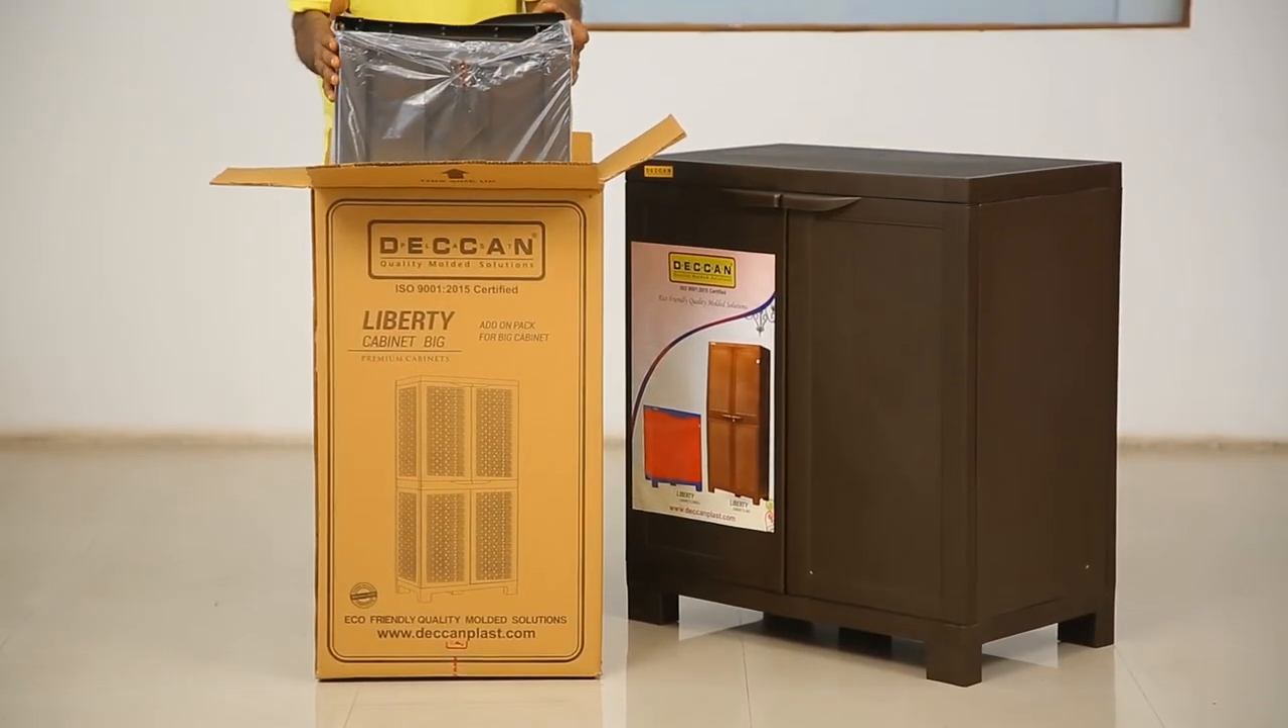Congratulations you have successfully assembled Liberty small cabinet.